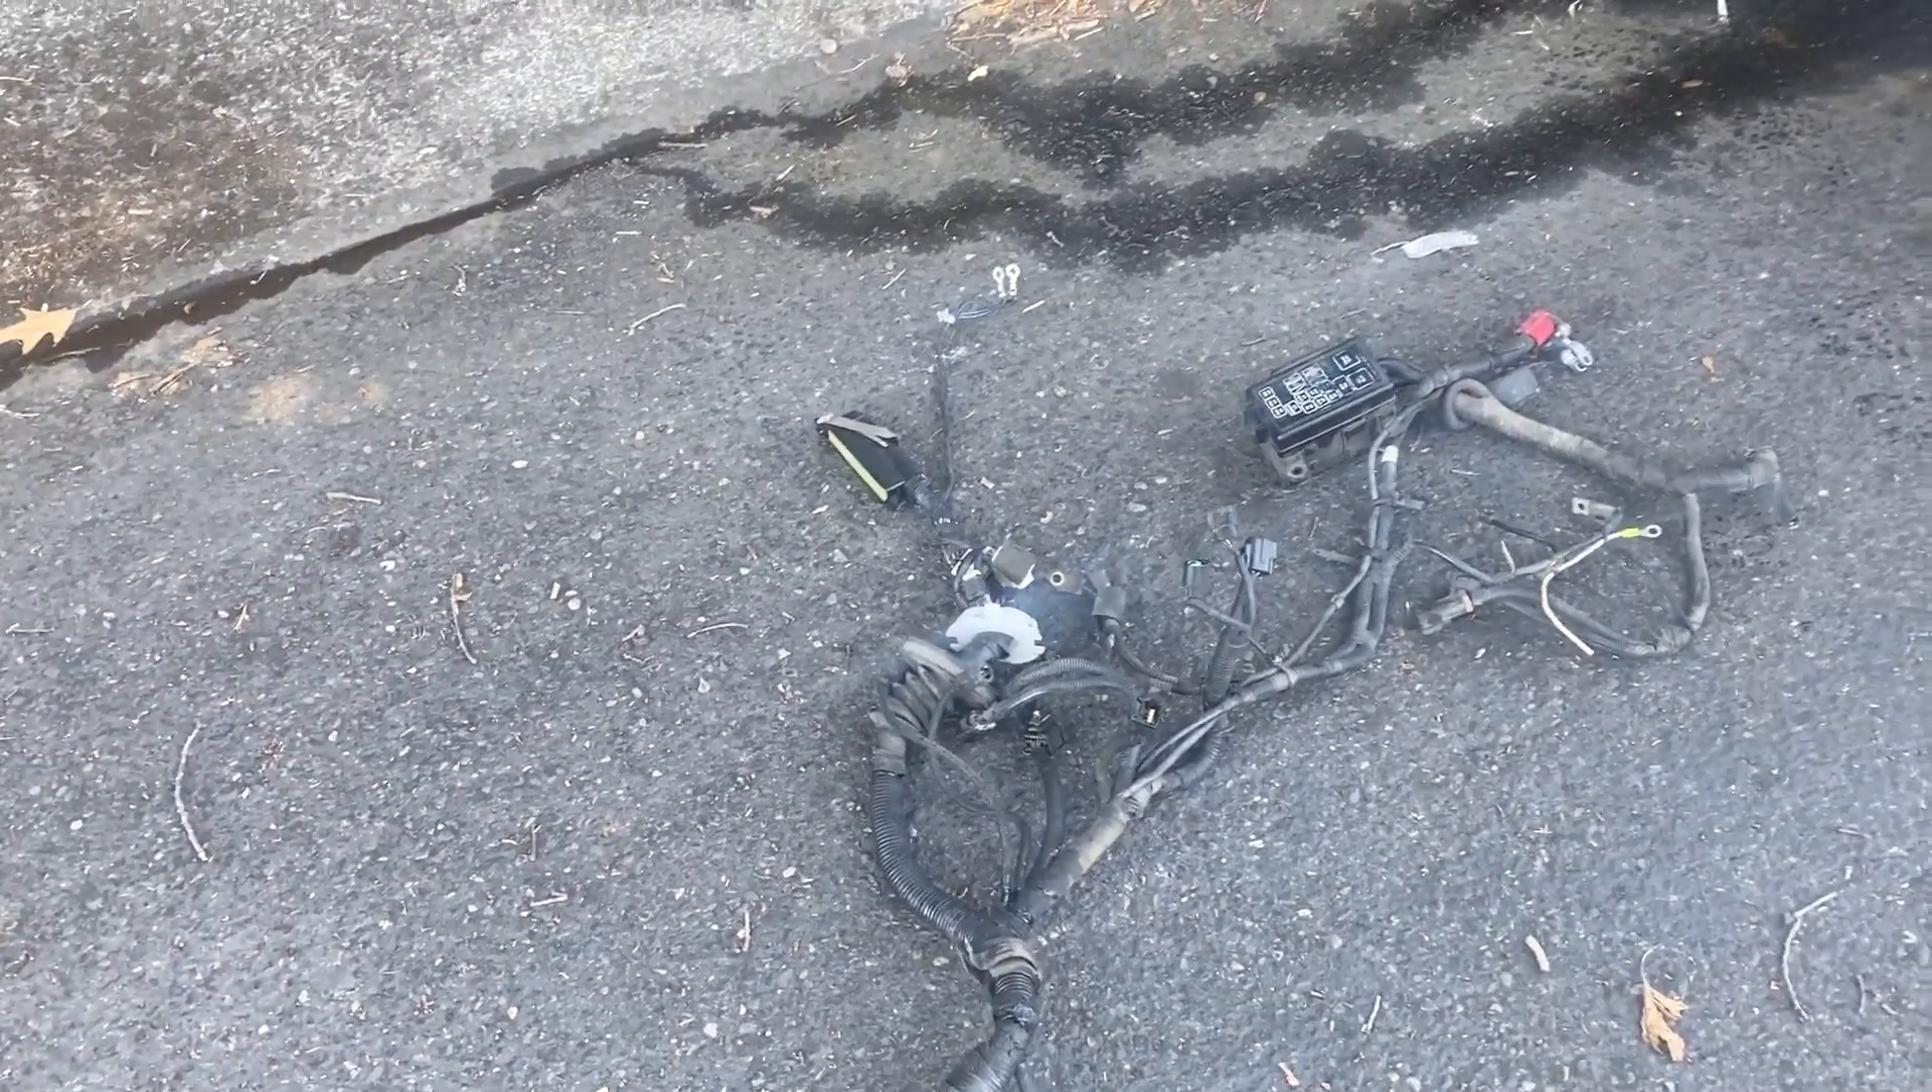We have successfully removed the harness from the rig.